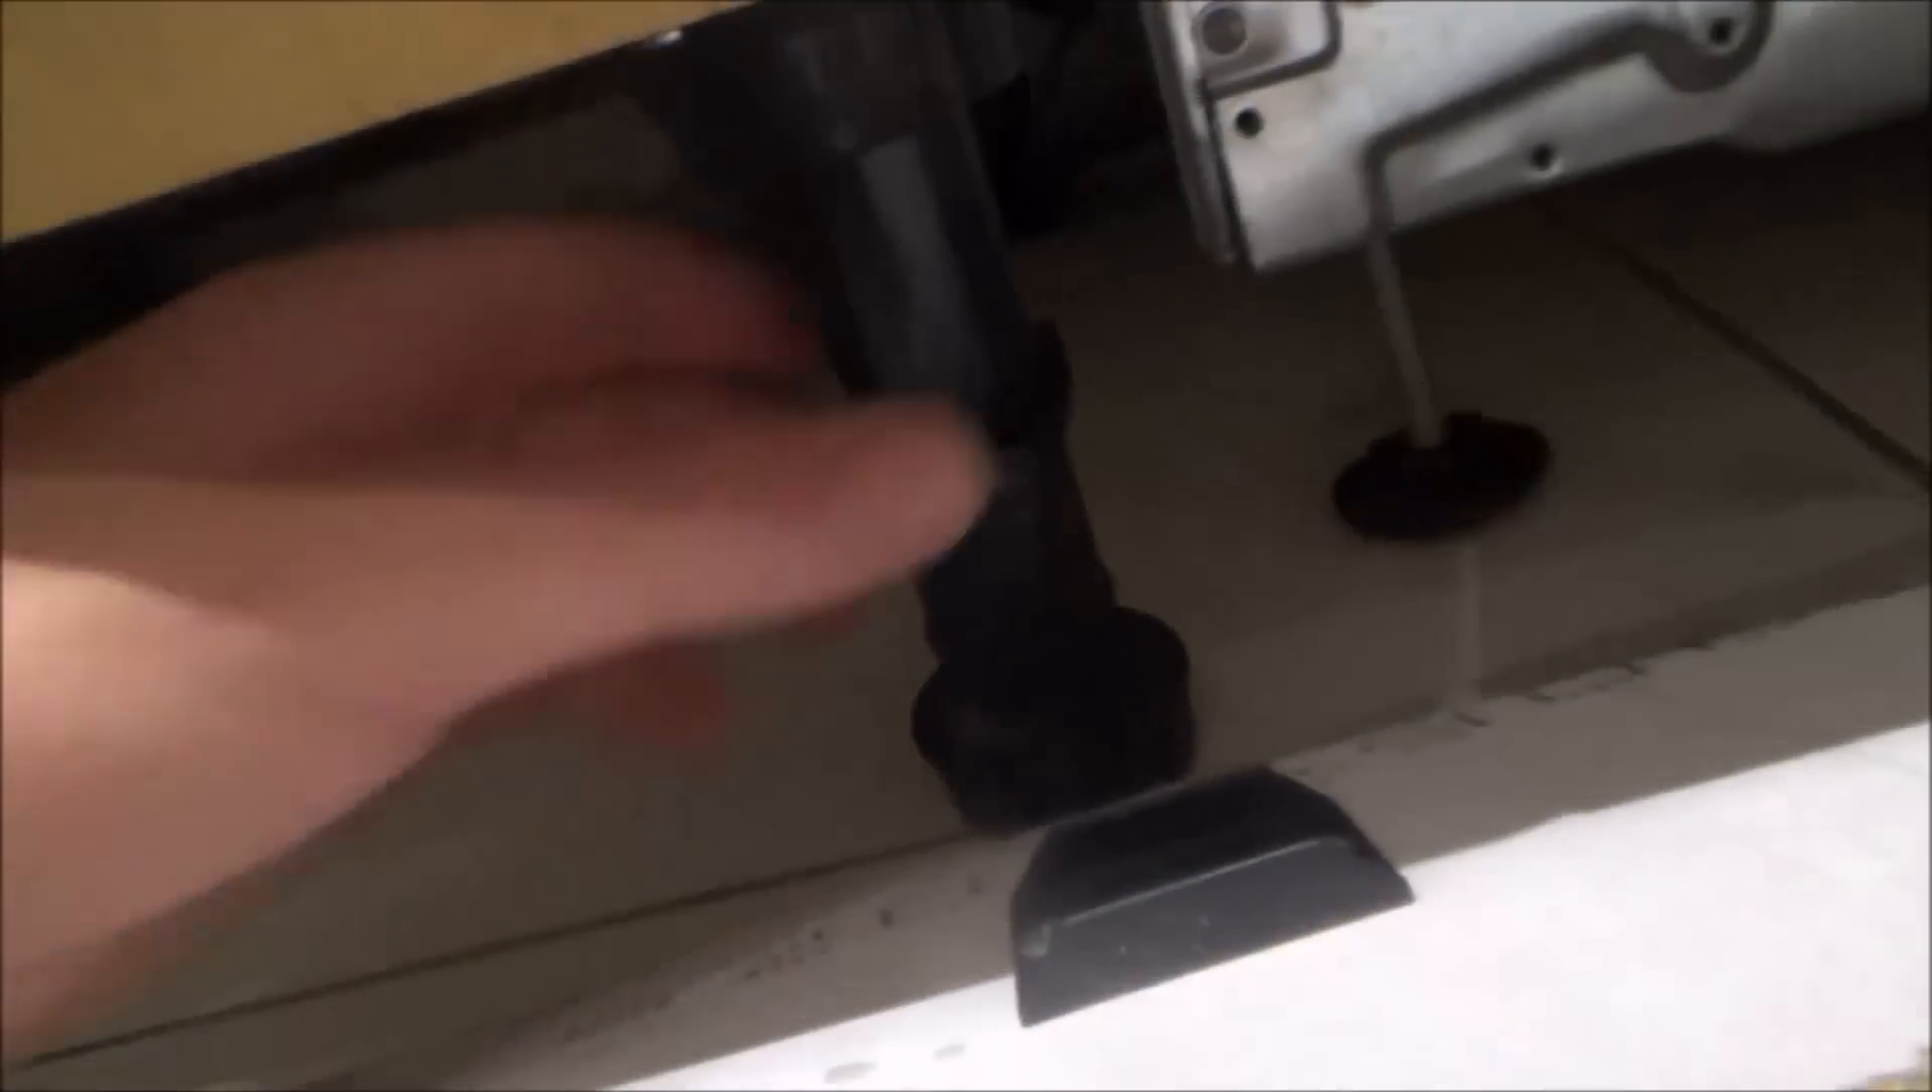Nearly there, just got to put this plinth back on.